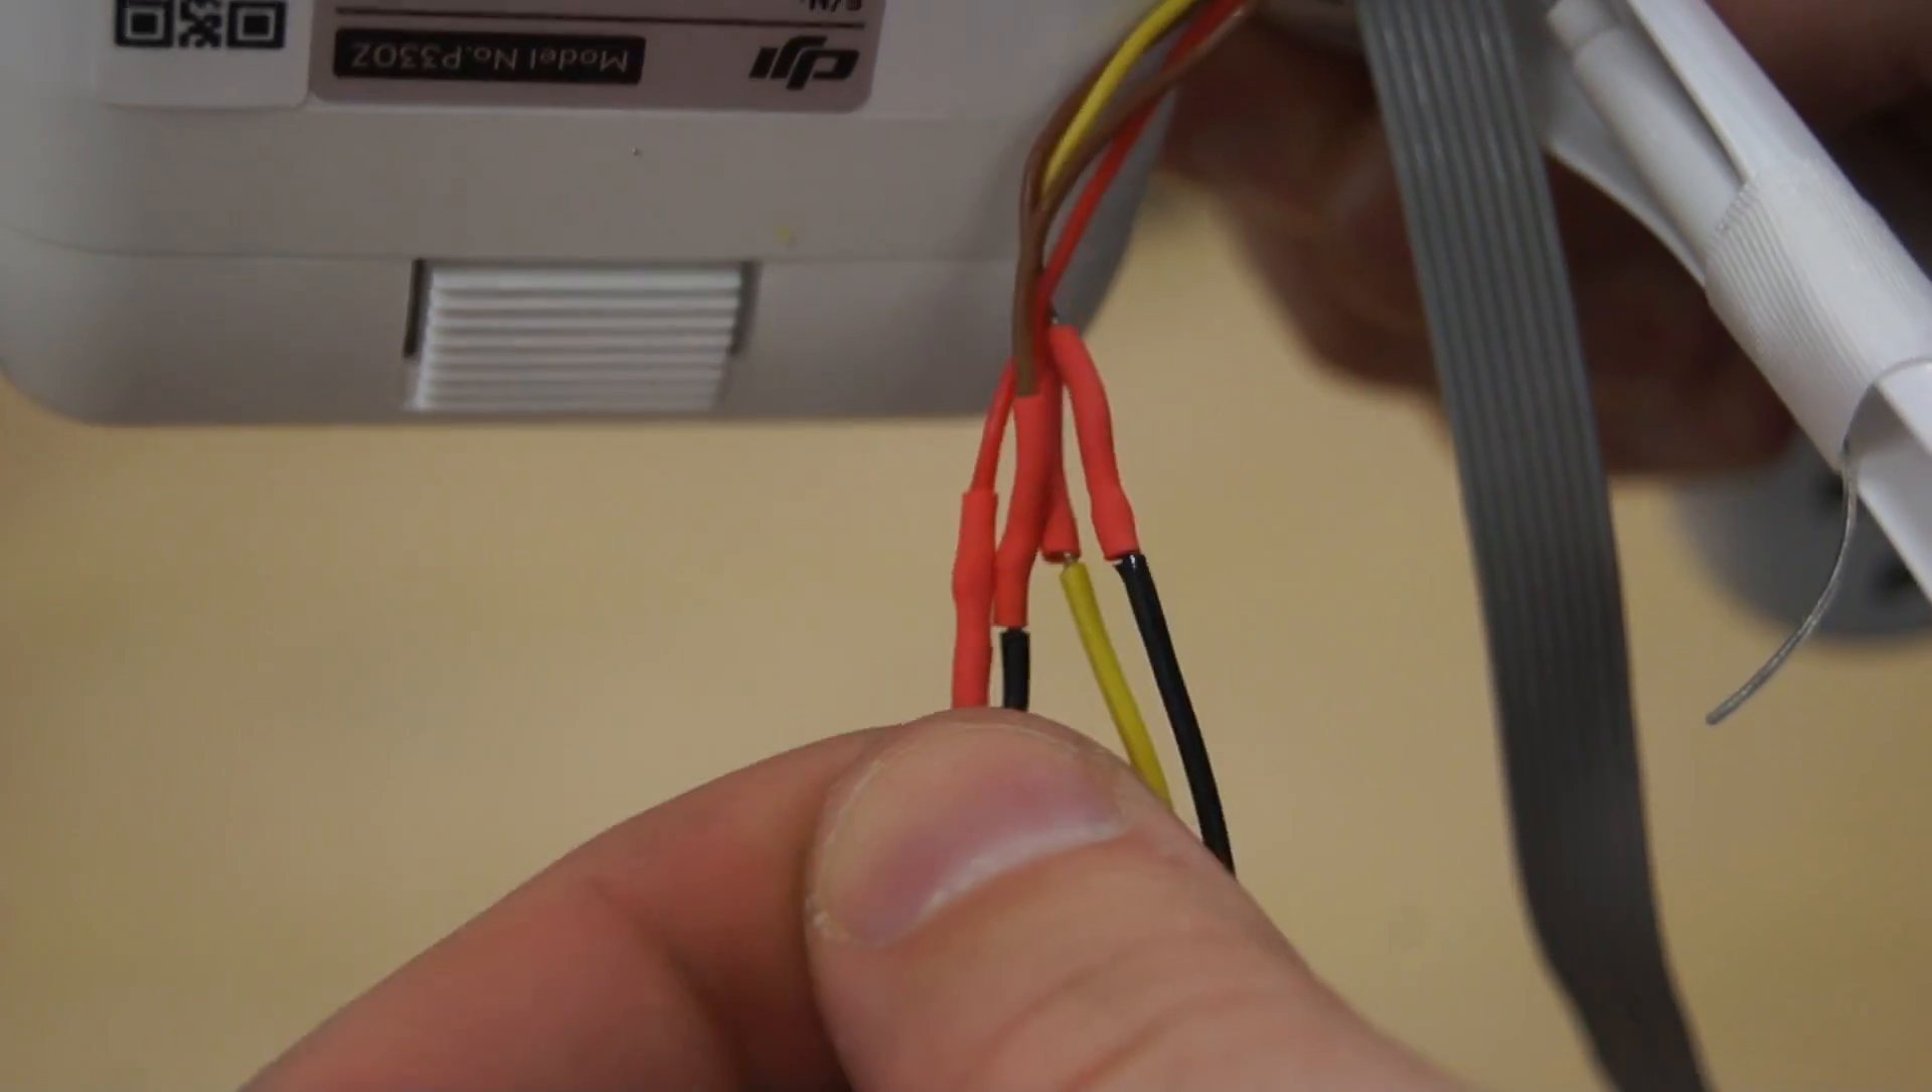And after warming up our shrink tubing you can see our cables are now complete.